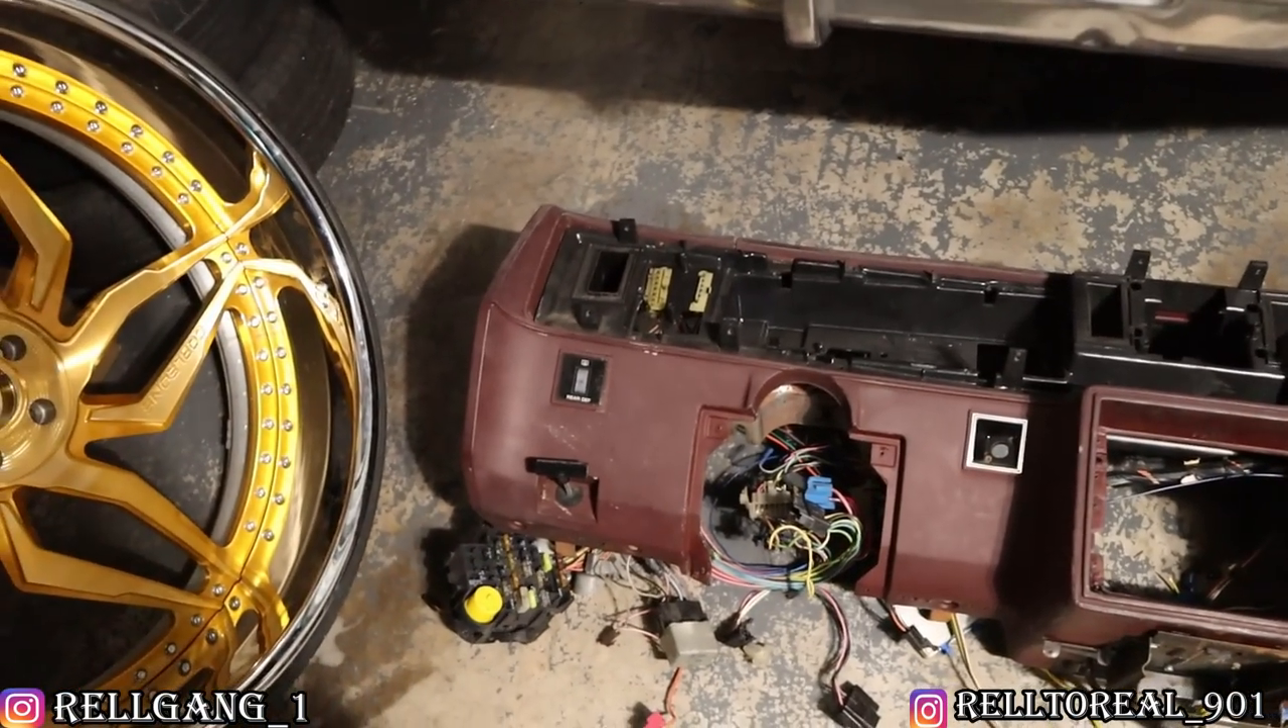Got the dash out. It's right there.